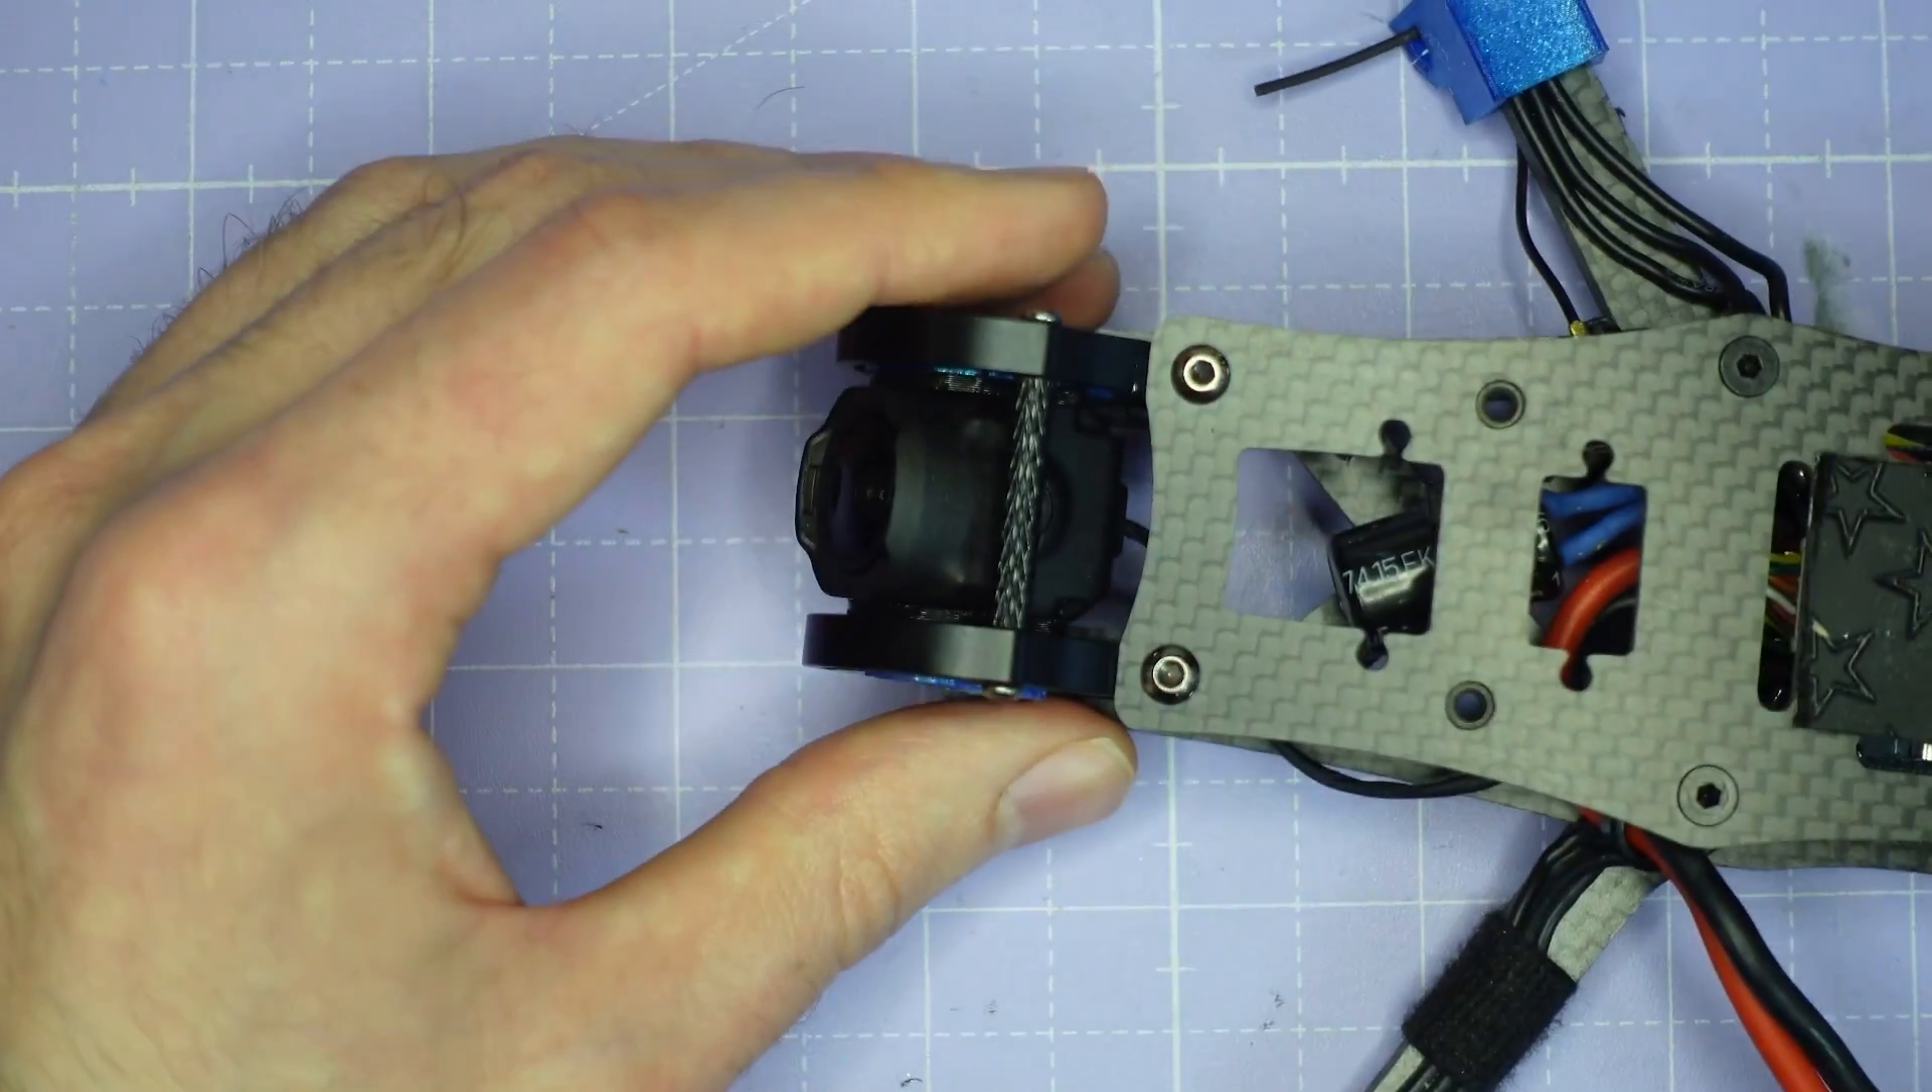So that's we've got the two M3 screws installed on the top plate.